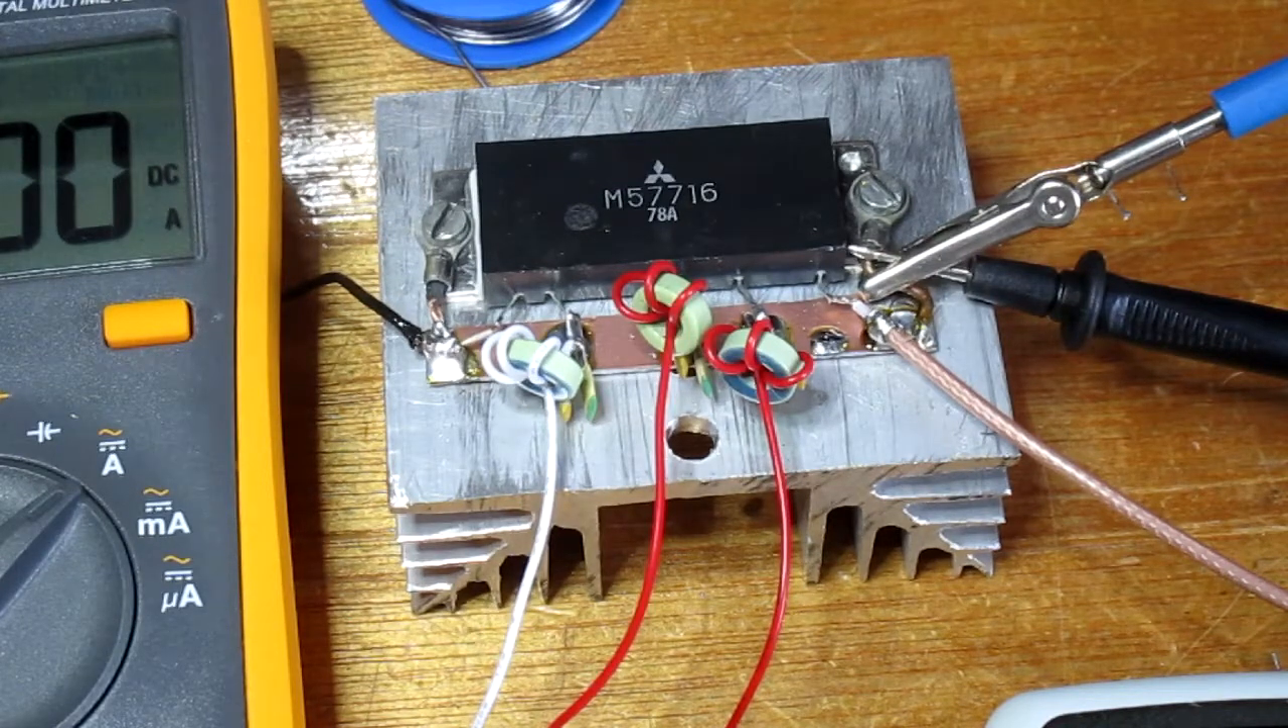Ik heb de module uit zijn kastje gehaald. En op het koelprofiel gemonteerd. En de aansluitingen wat ingekort.